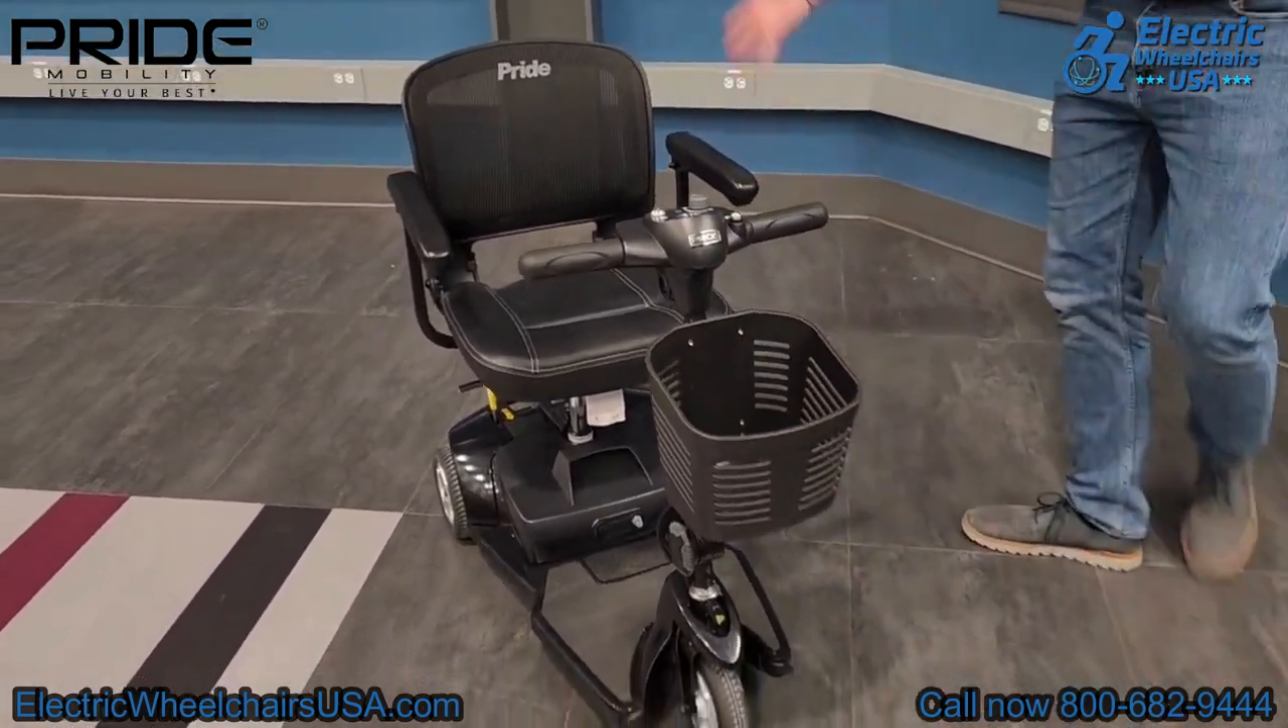And the last step just slide the the front basket right back onto the tiller and now you have reassembled the scooter in less than 60 seconds.